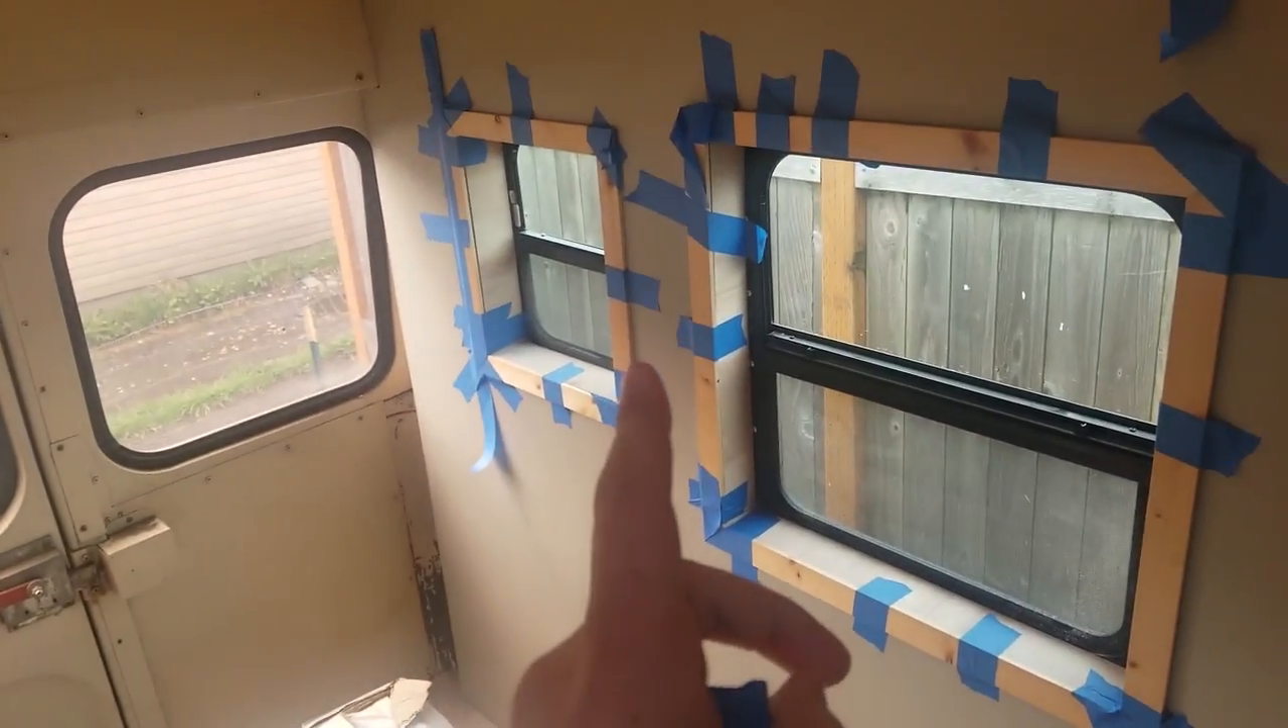Okay so all of the frames are on.